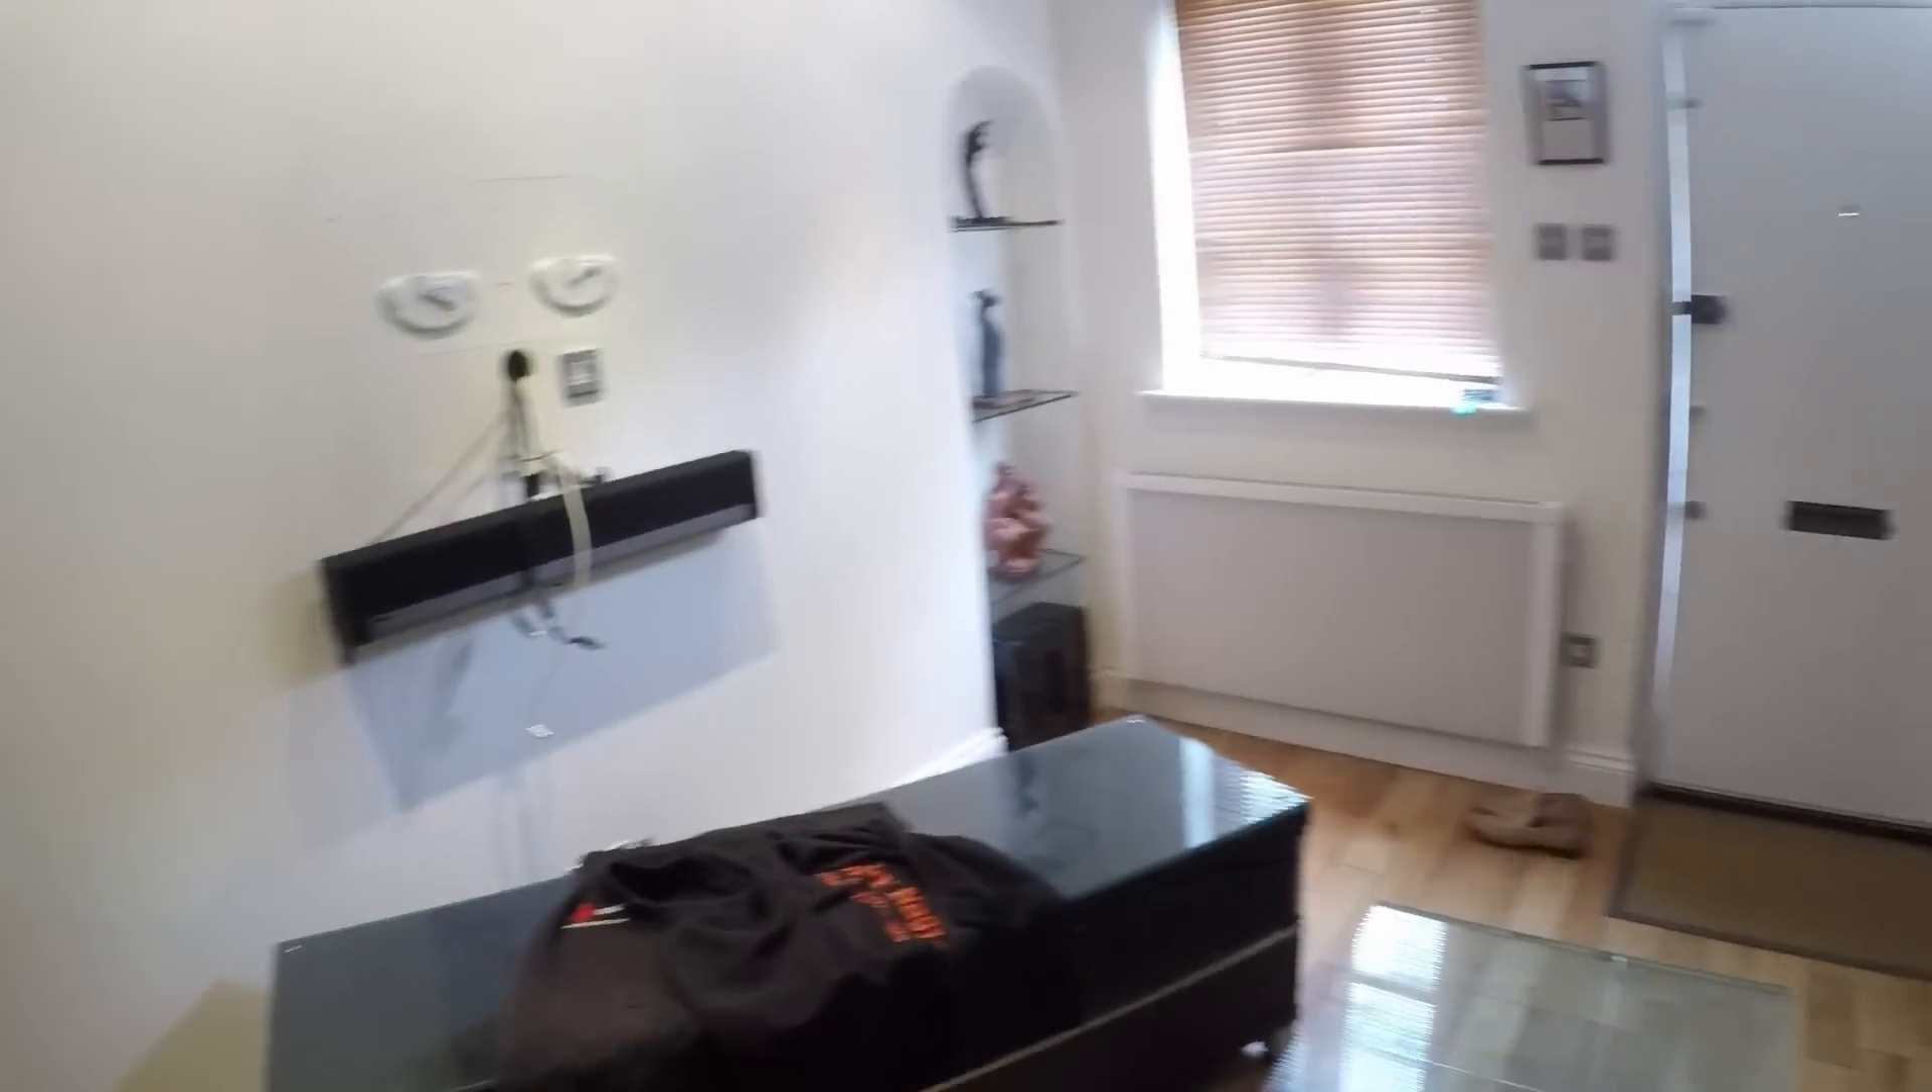So we've got this tv here which we have to mount on that wall there.